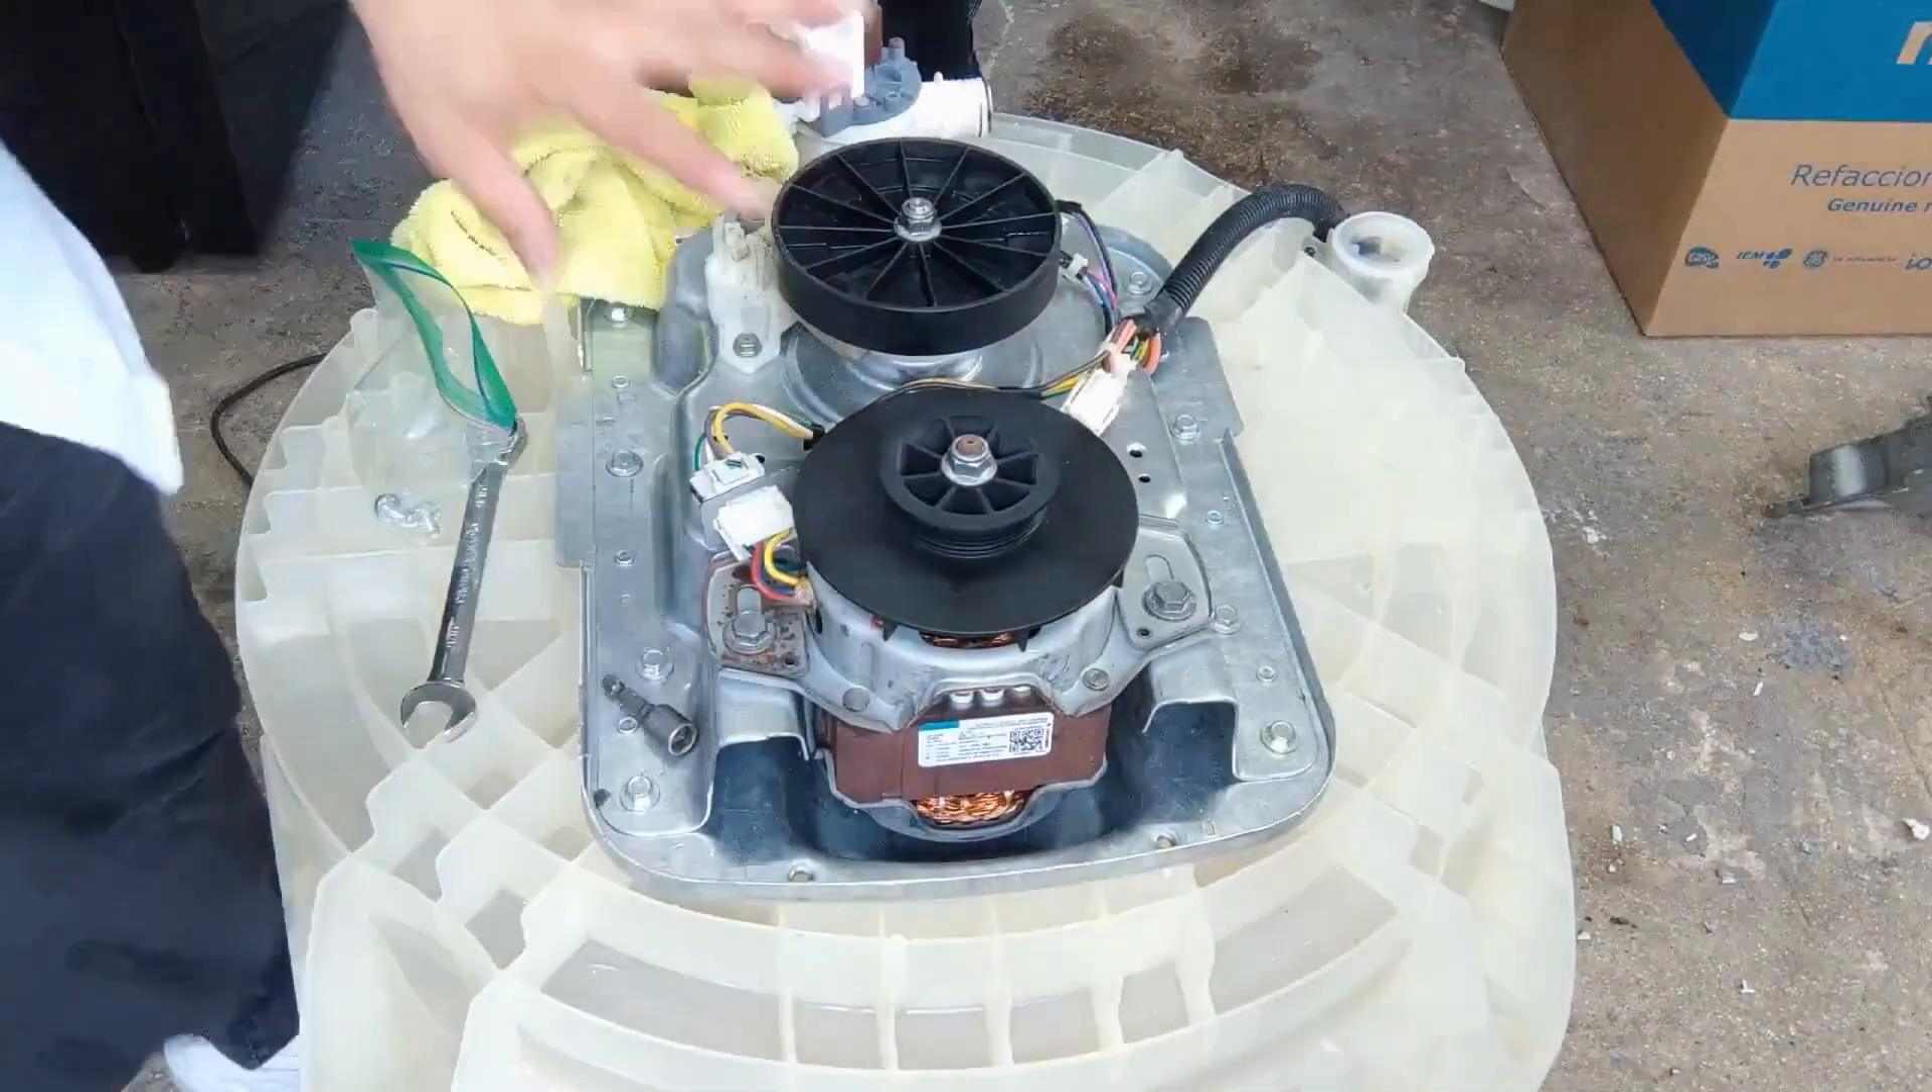Aparentemente ya tenemos todo bien, falta la banda.